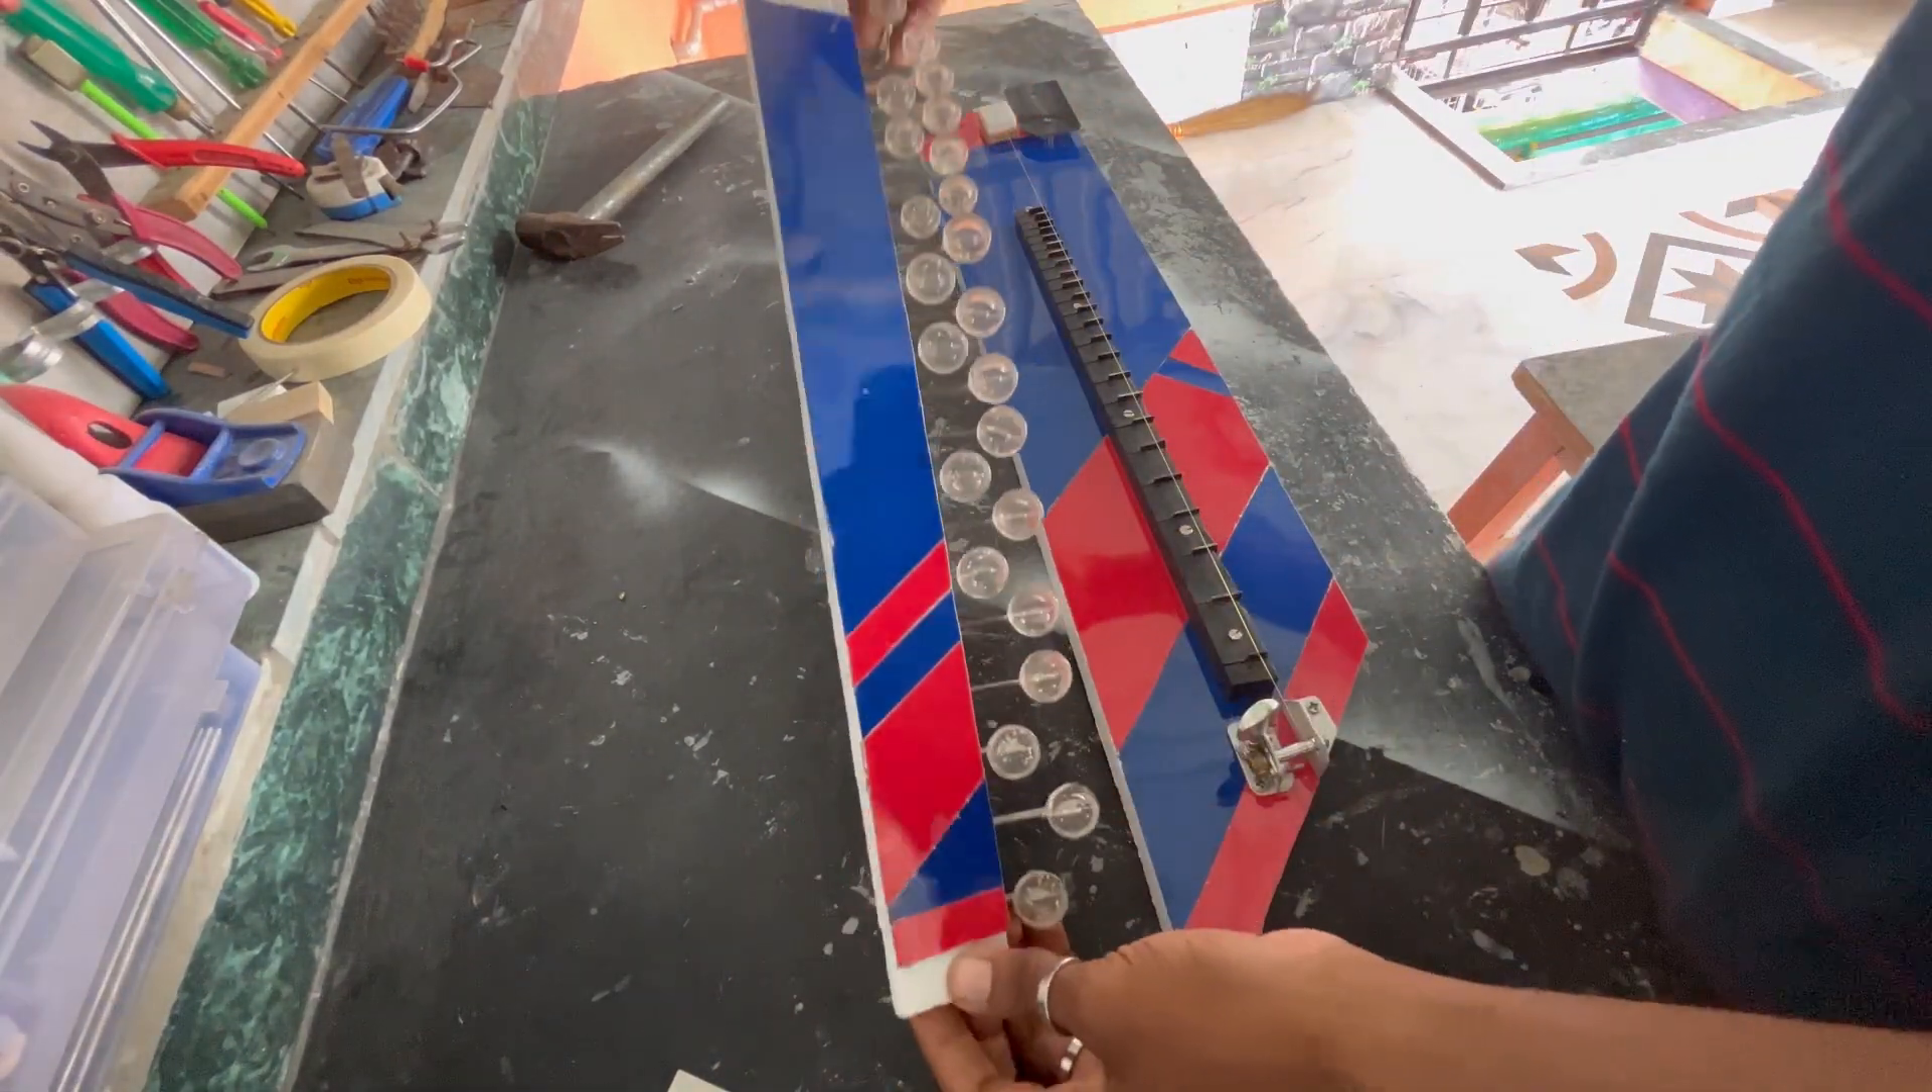तो दोस्तों हमने पूरी बटन पट्टी को एसेंबल कर दिया है।